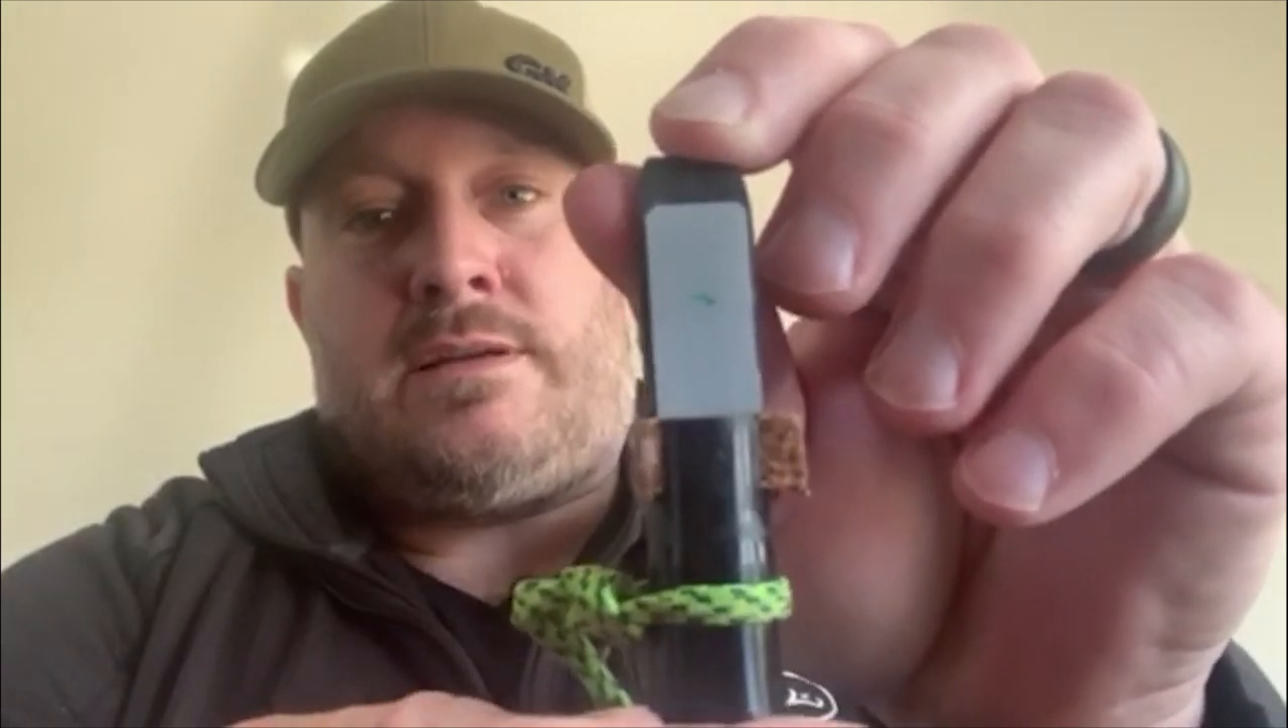See now you see look there's excess cork on each side.